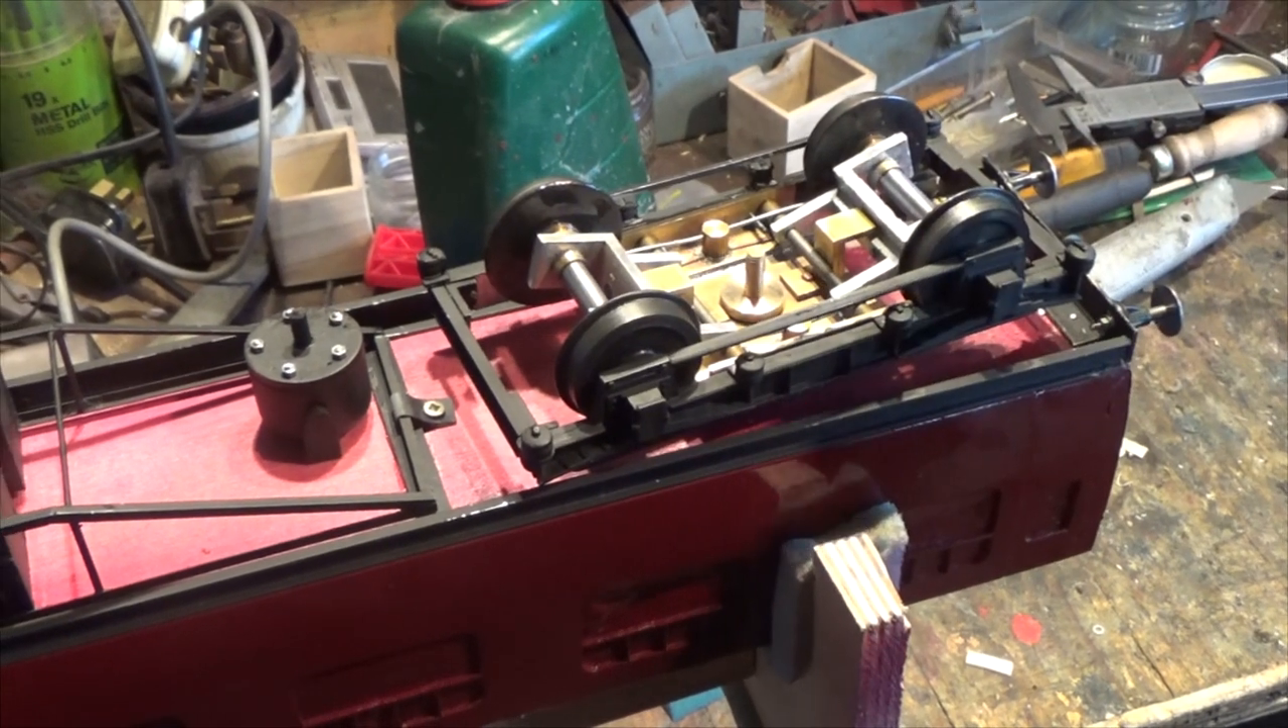So we've got the wheels mounted. They're in position and ready.